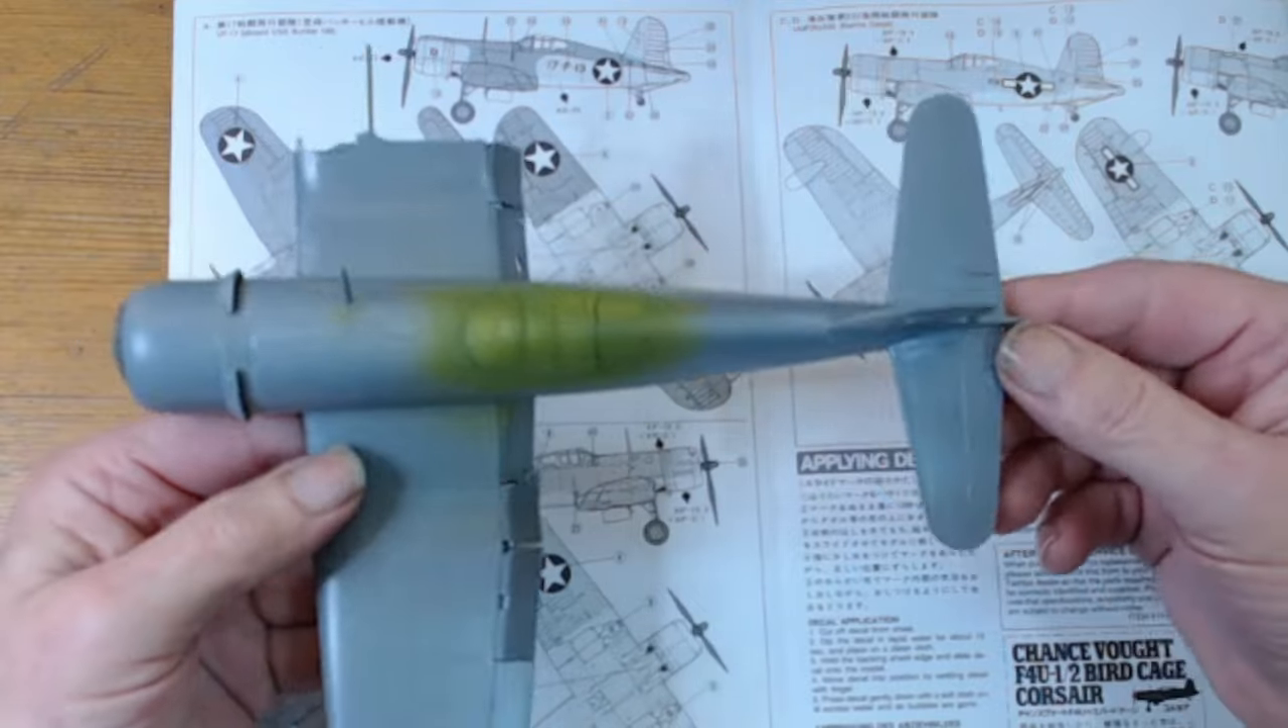We have the aircraft put together.